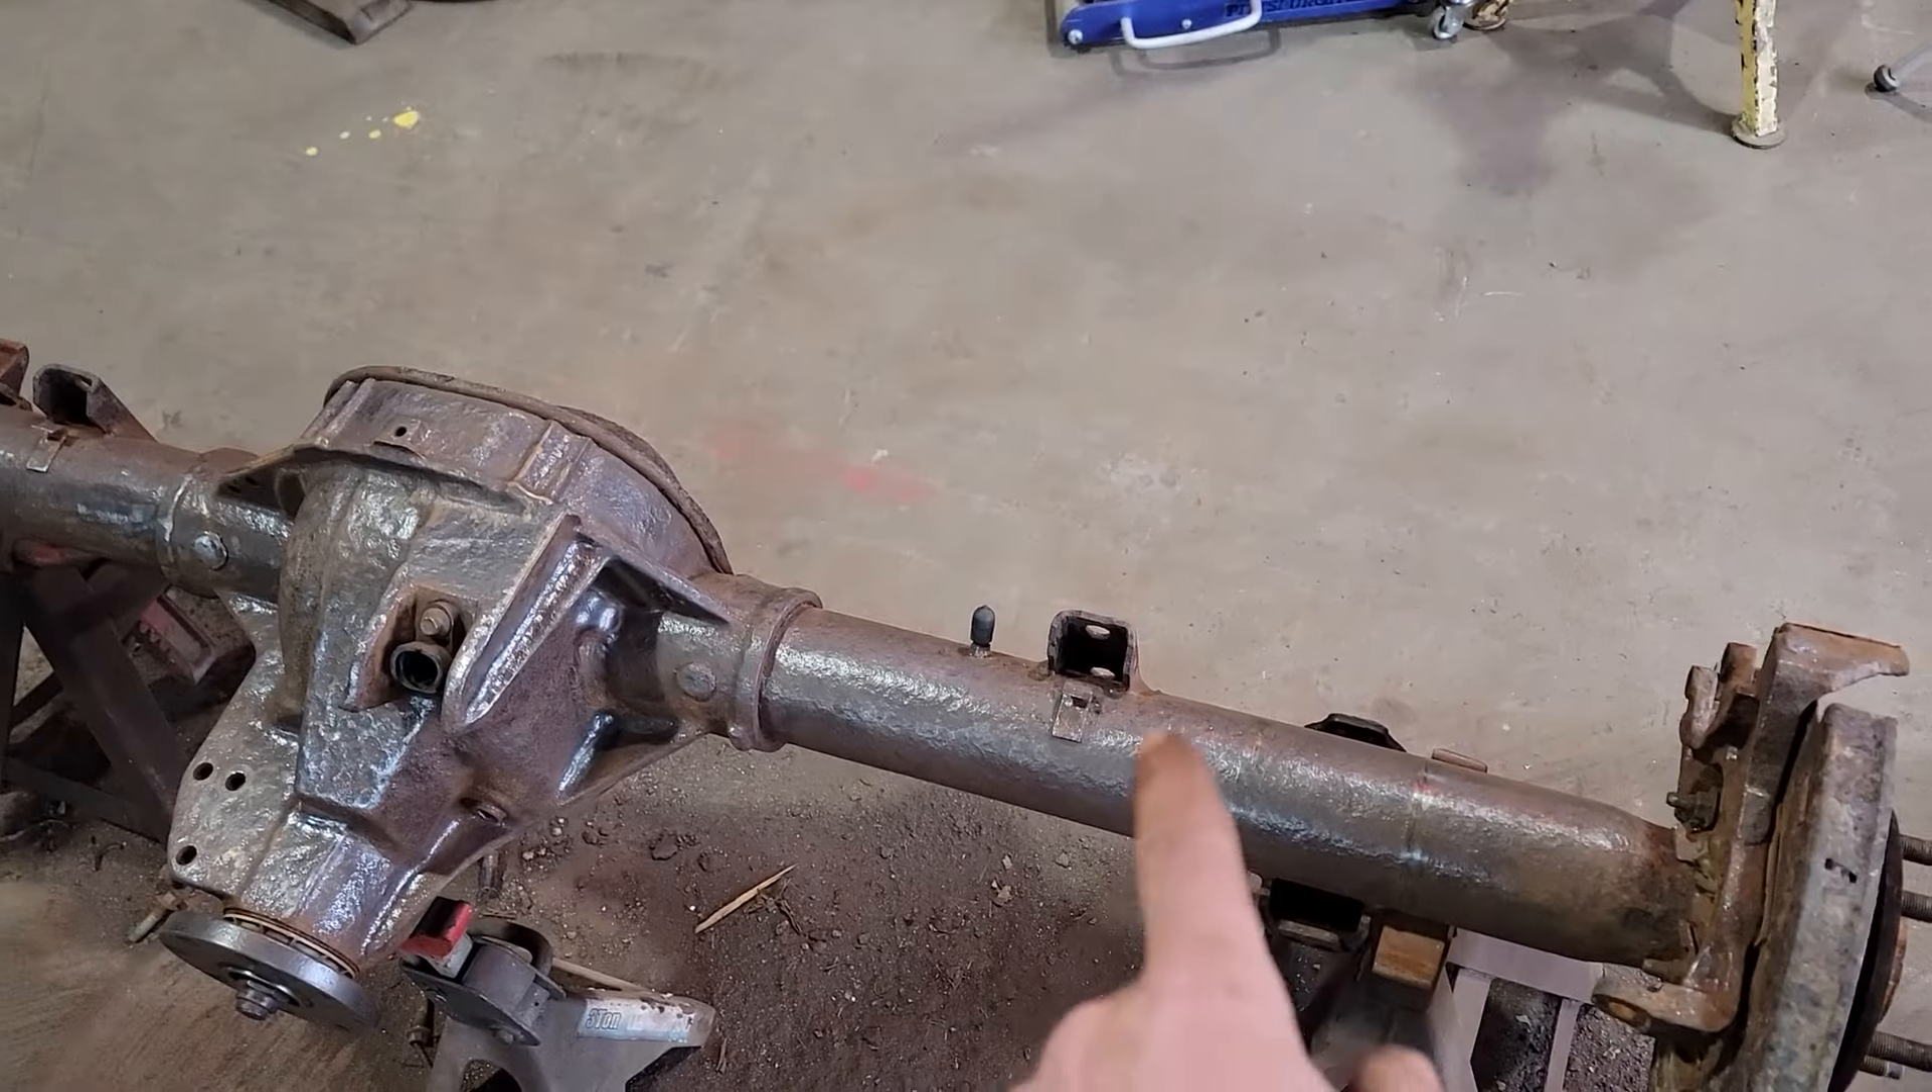I still need to lop the old mounts off here.